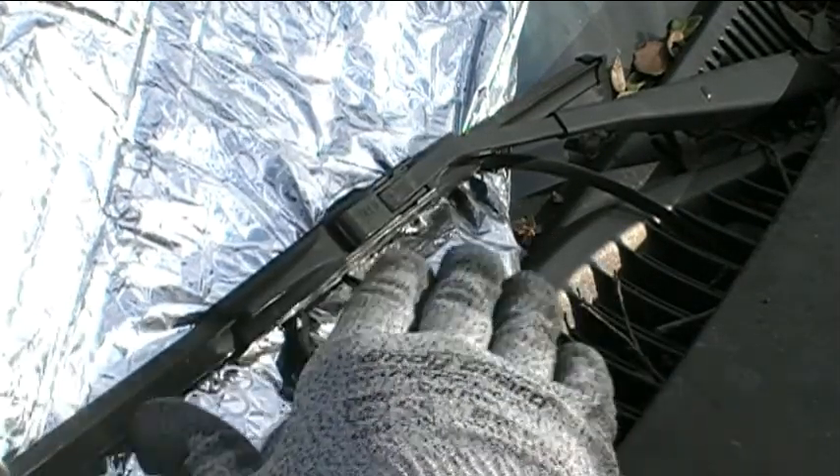Okay, so now I have the sunshade underneath the wiper arm.